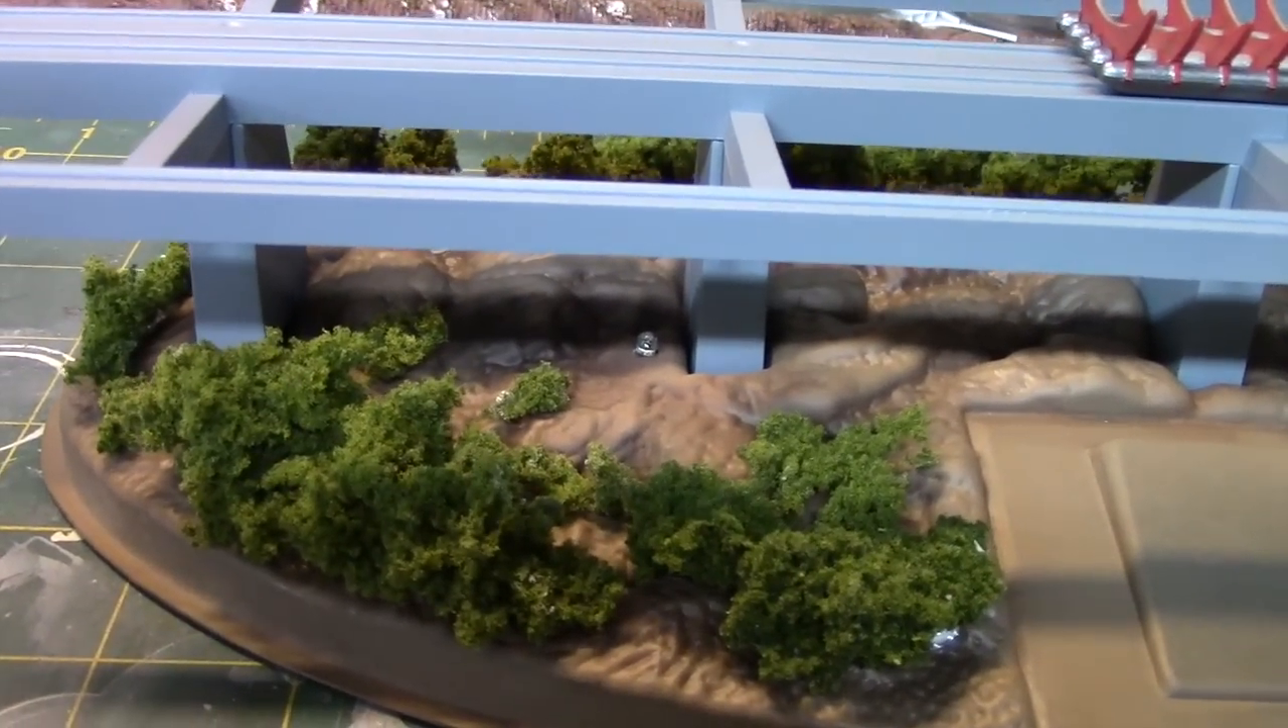The track has been glued into position there. And as you can see, the foliage has been added.